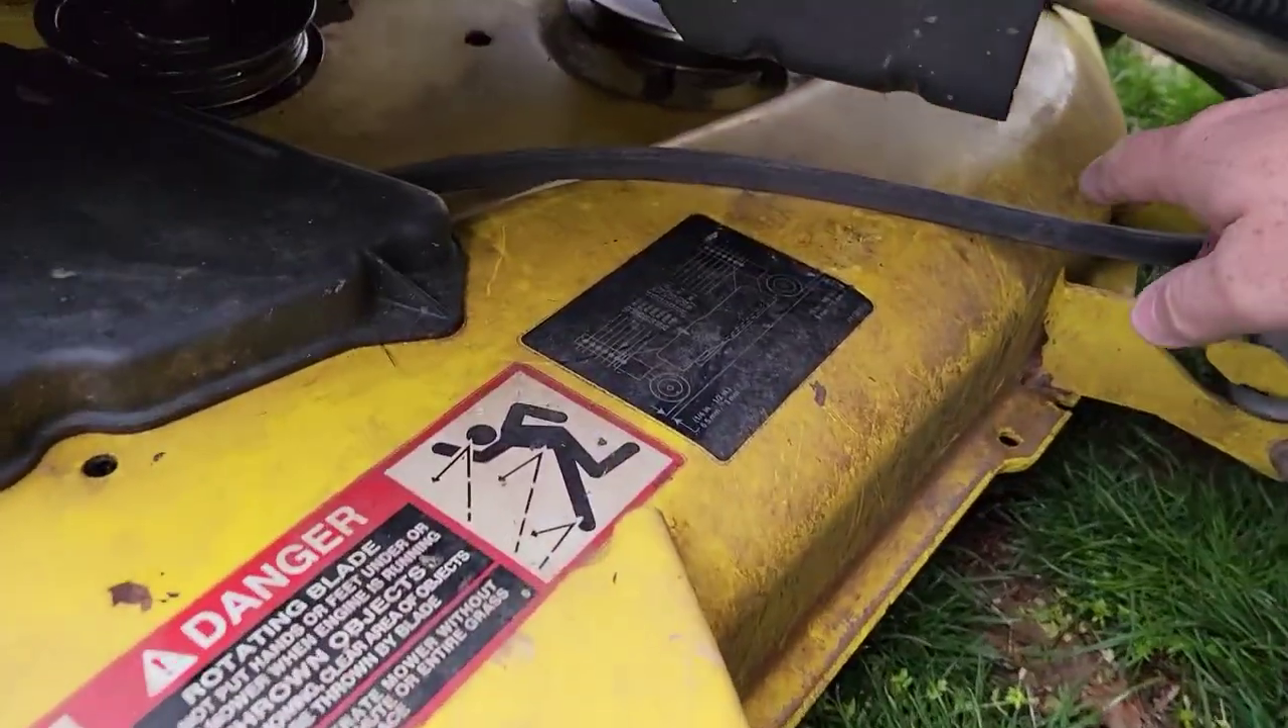And if I look down here, I can see the belt has come off the deck.